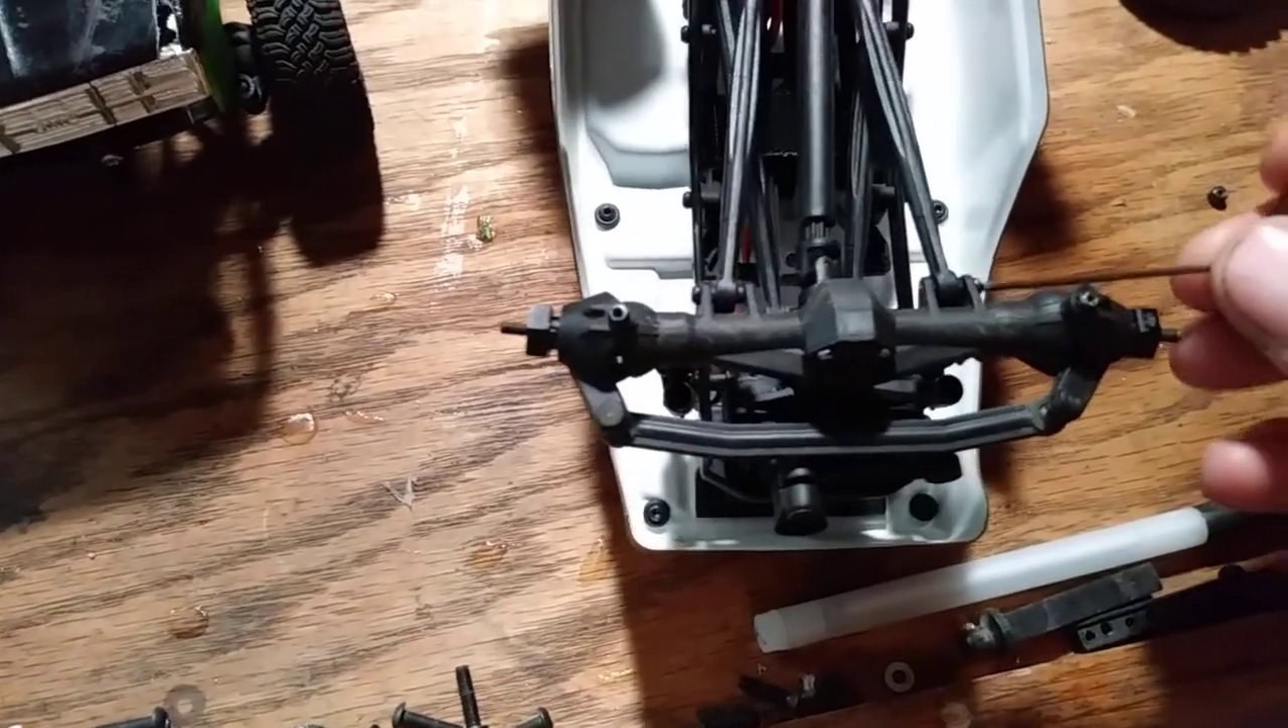All right so we got the wheels off and this is for people that haven't done this I don't know or interested and want to try it.